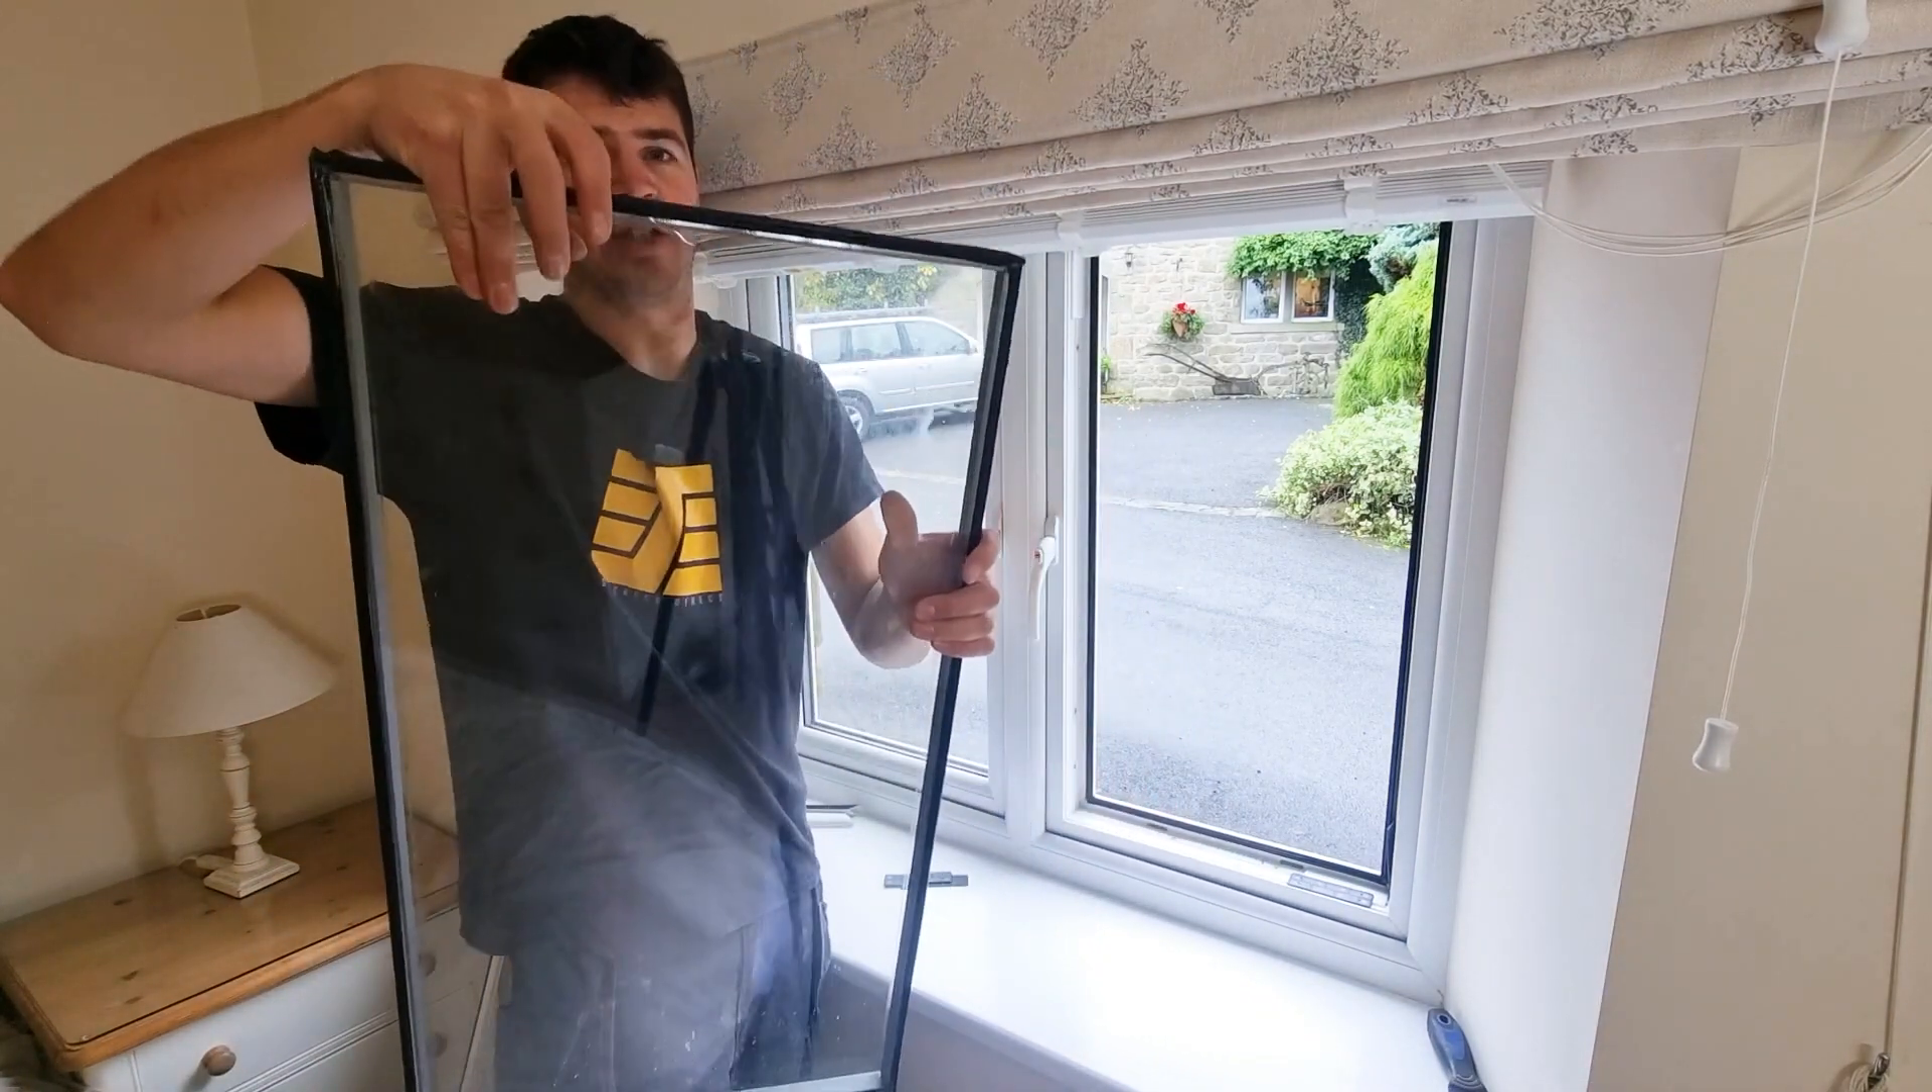You go you've taken all the beads off and you've now removed your double glaze window unit.